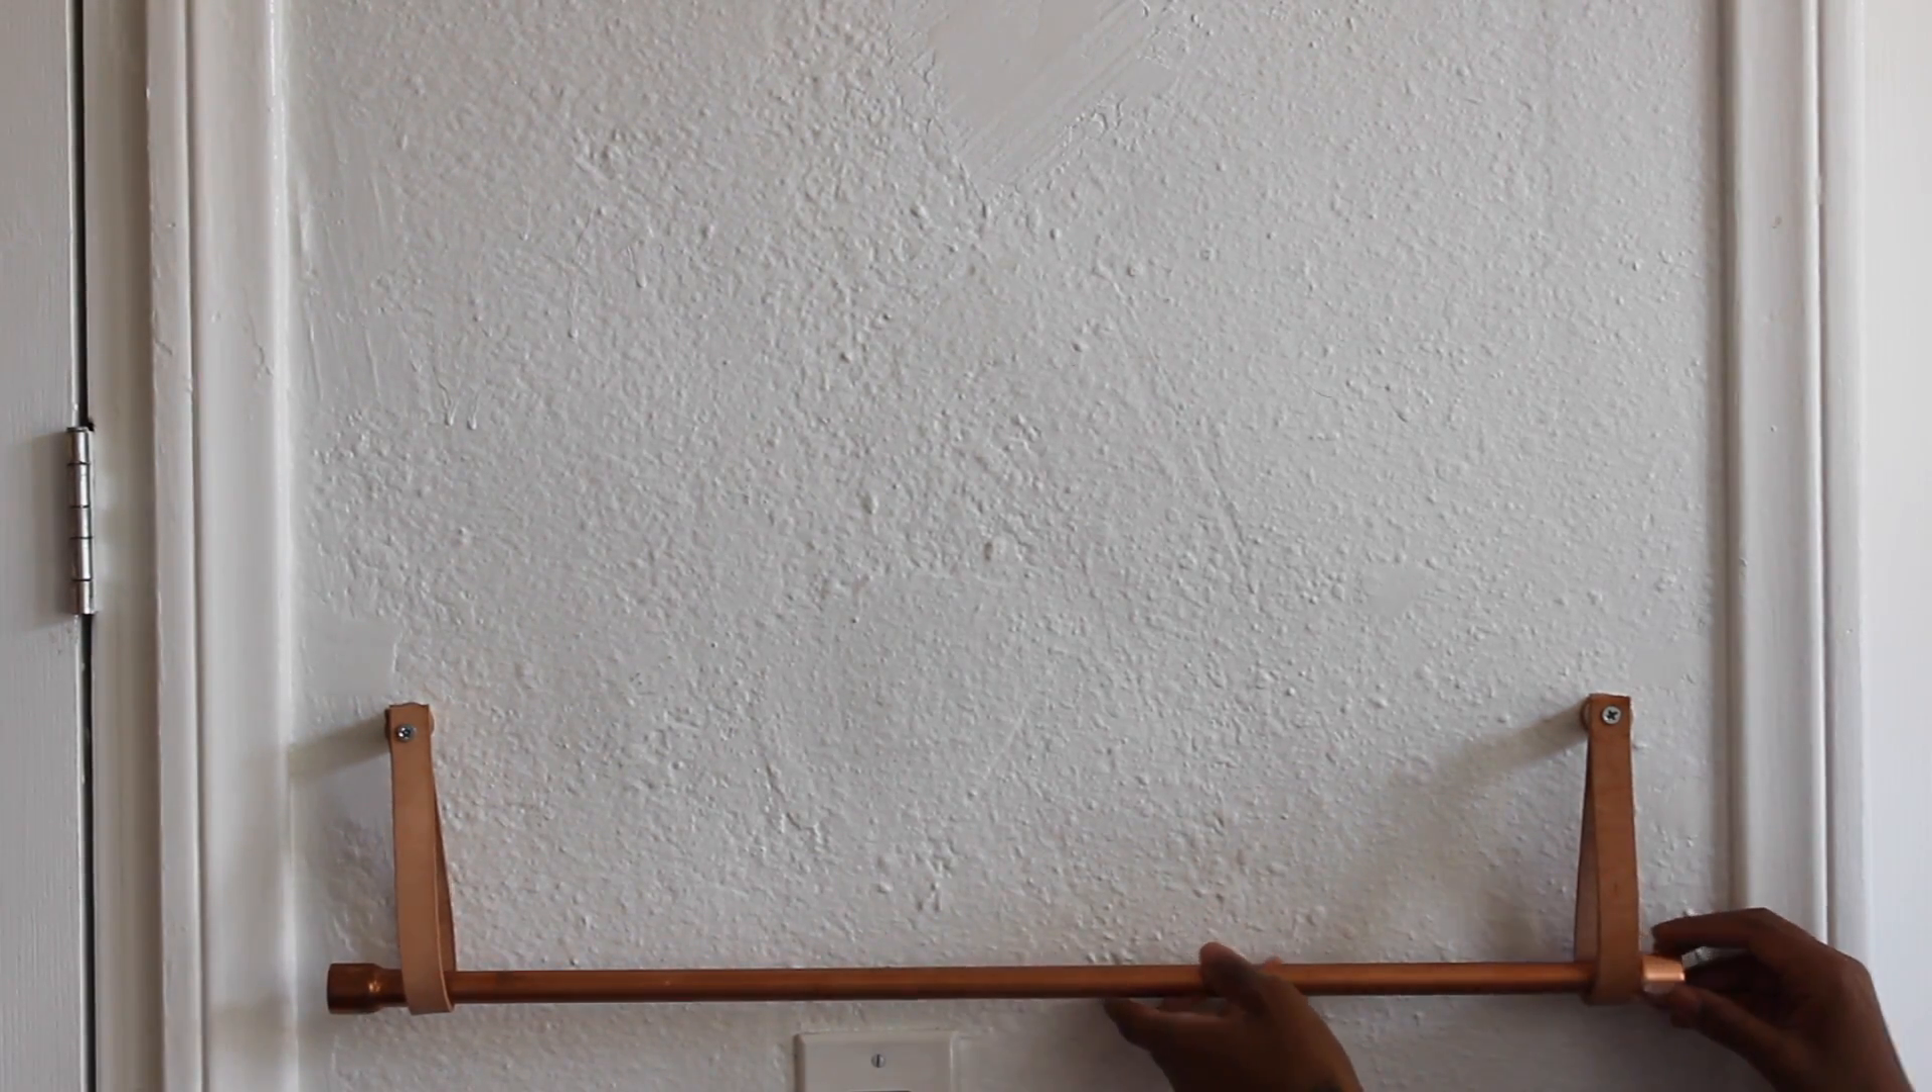Now I've slipped the rod through the leather straps and it's a perfect fit.